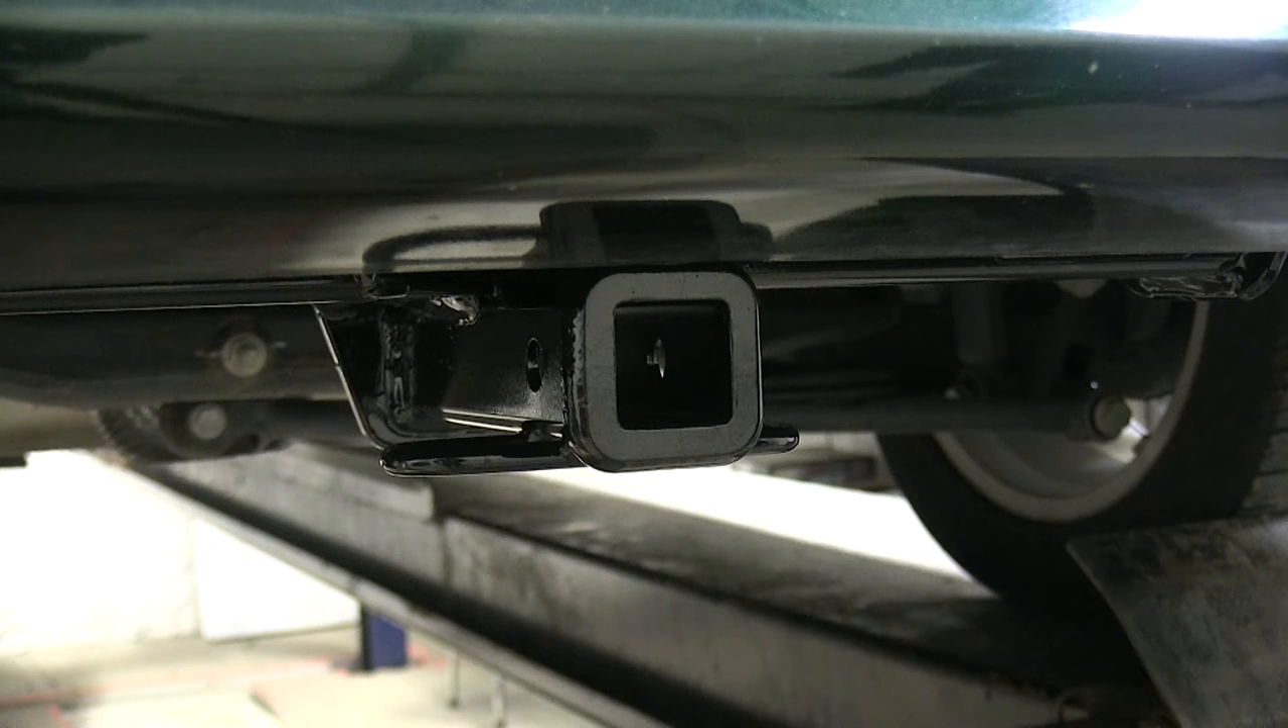This is what the hitch looks like when it's installed on the Cruze.